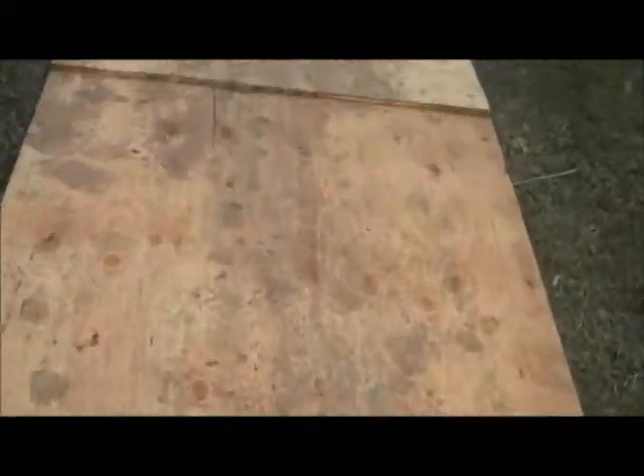You can see the plywood that's set down in place to retain the grass and we'll take a look back here in the back to see what the guys are up to.